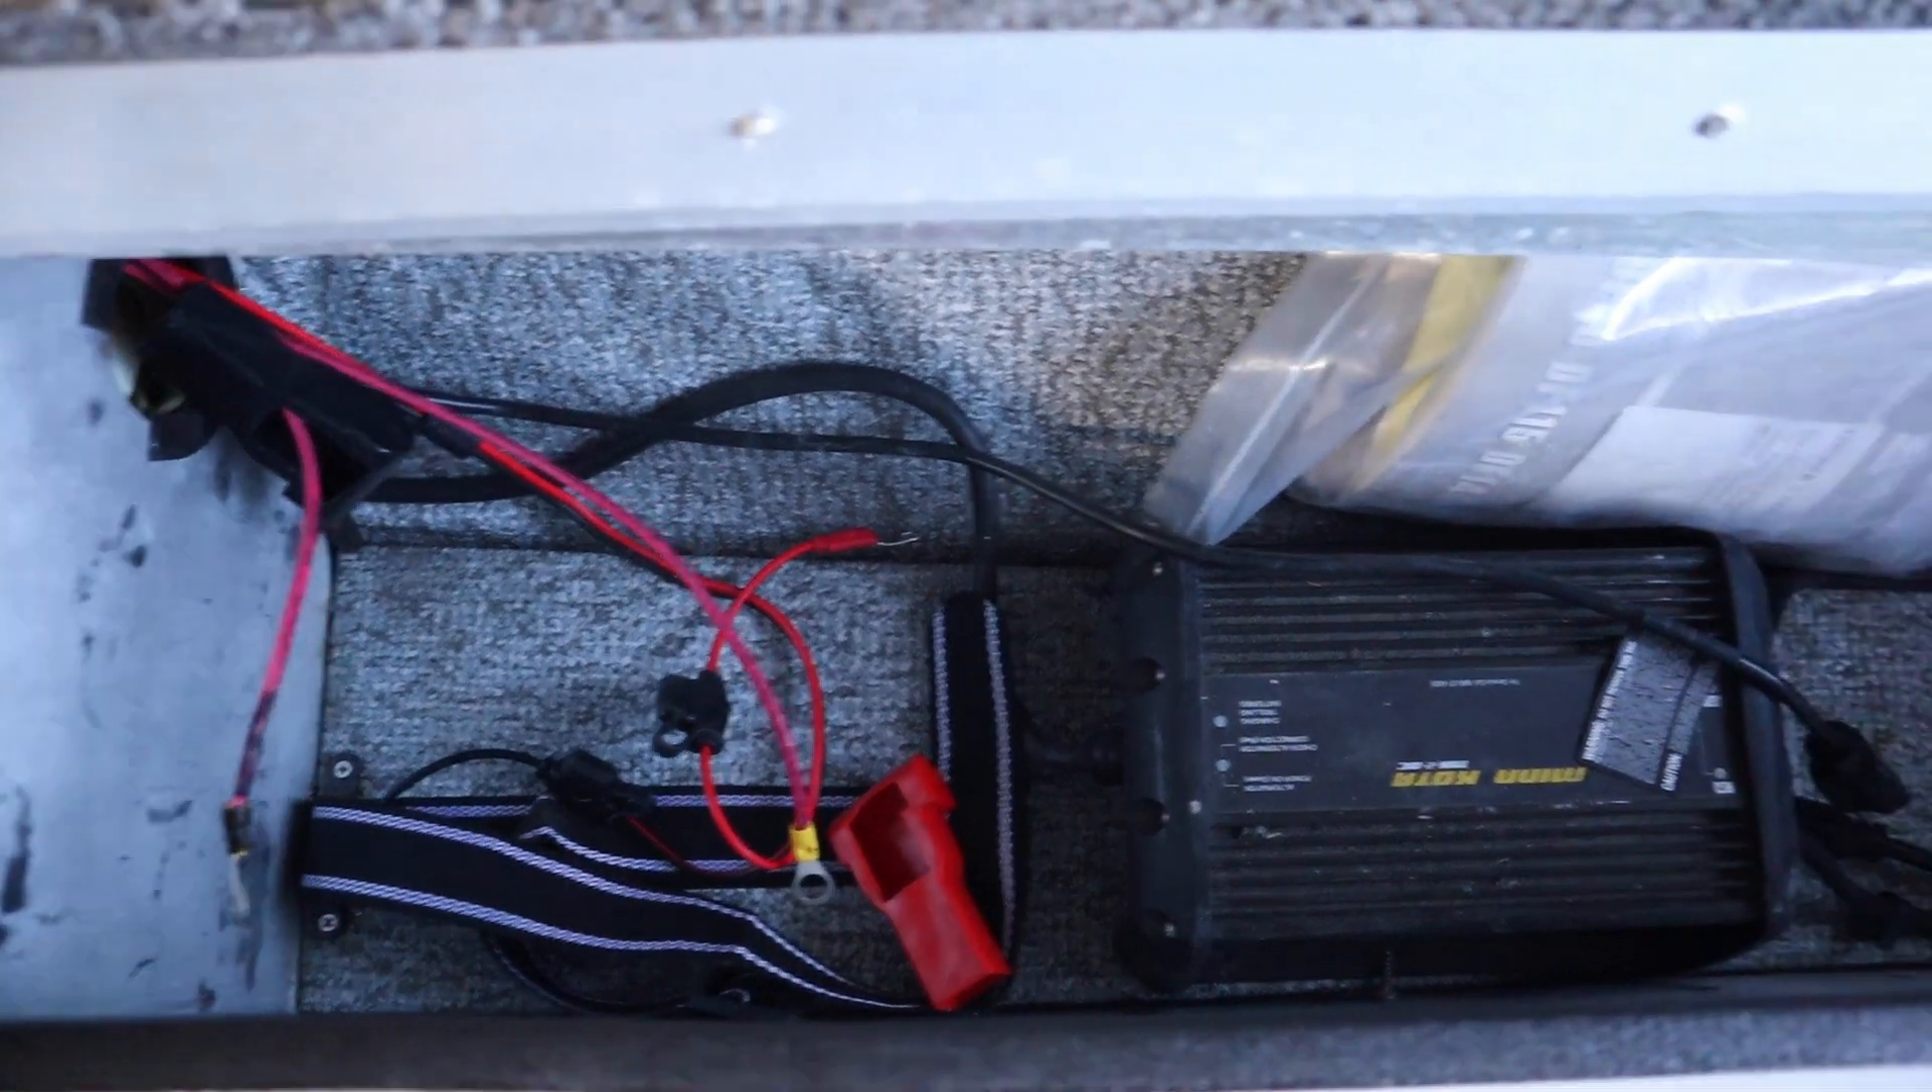See, I've got a strap for the battery in place already.